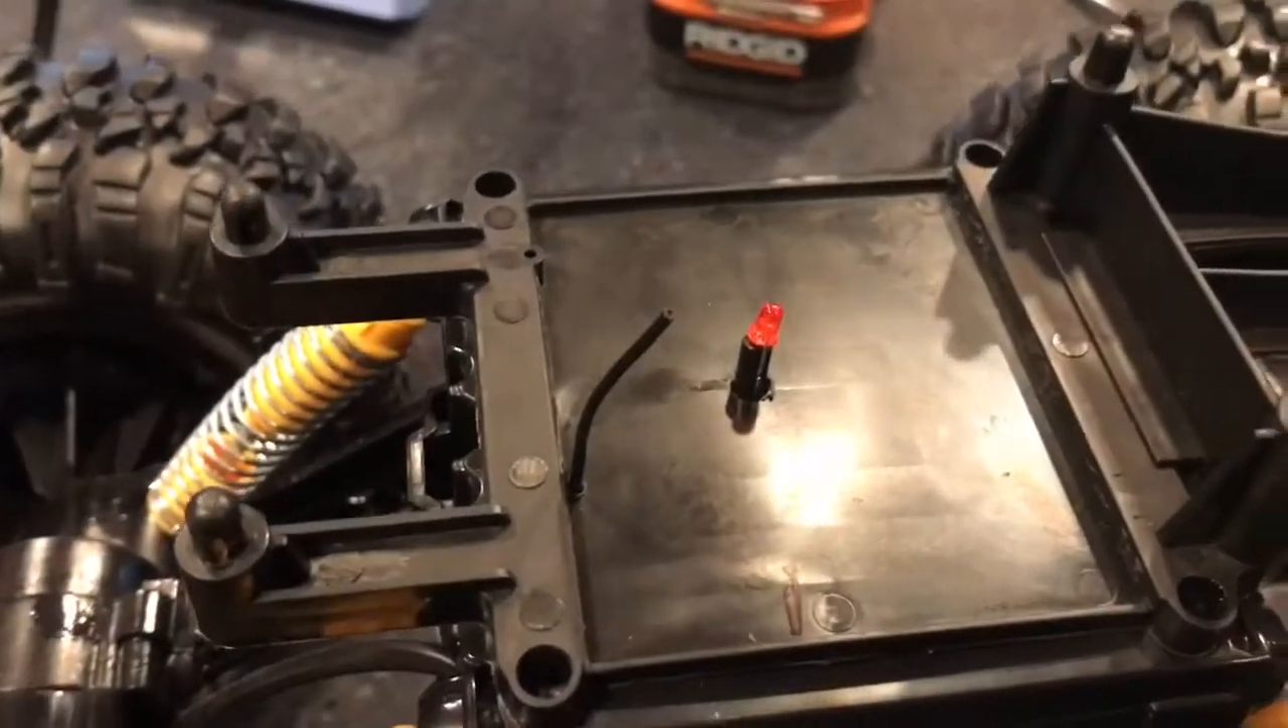Okay here you see the LED sticking through there and the antenna sticking up the hole that I drilled for it.